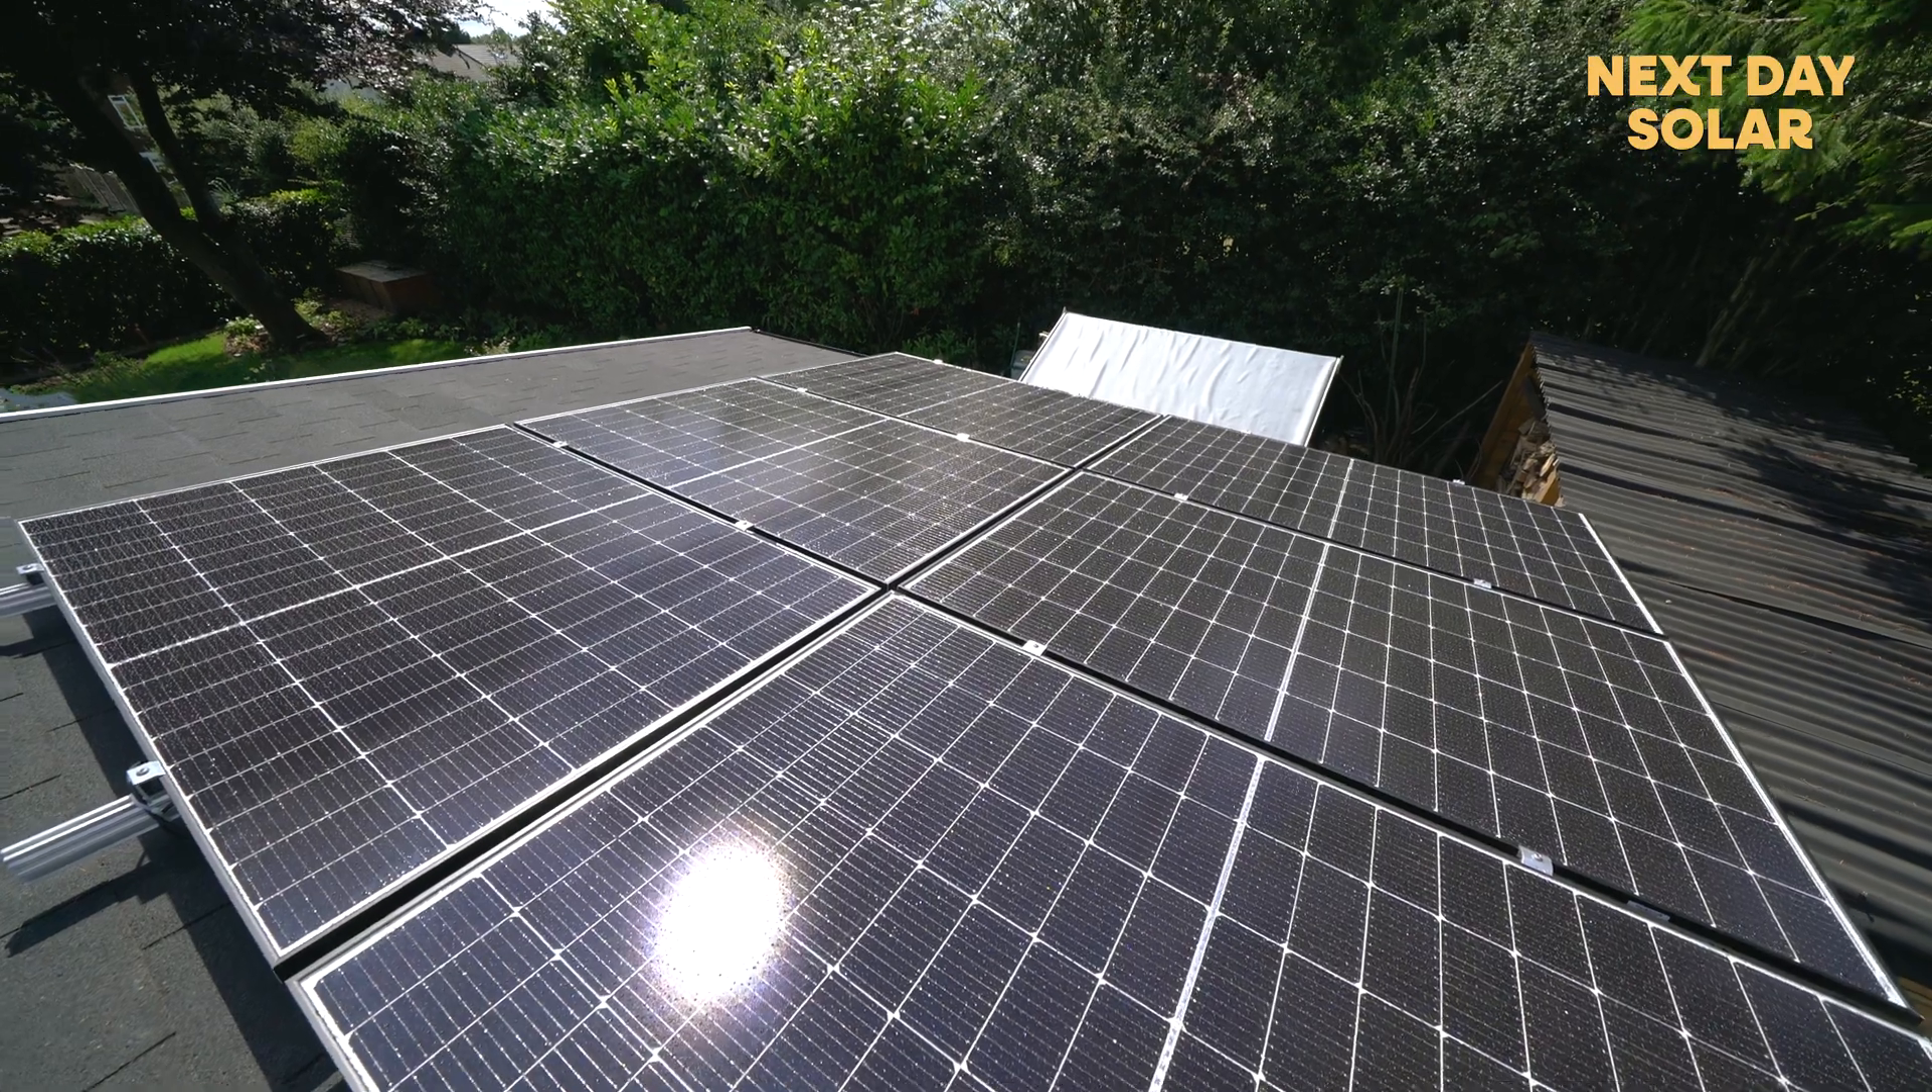Okay everyone the panels are all set up and taking in the last of the sun's rays for the day.